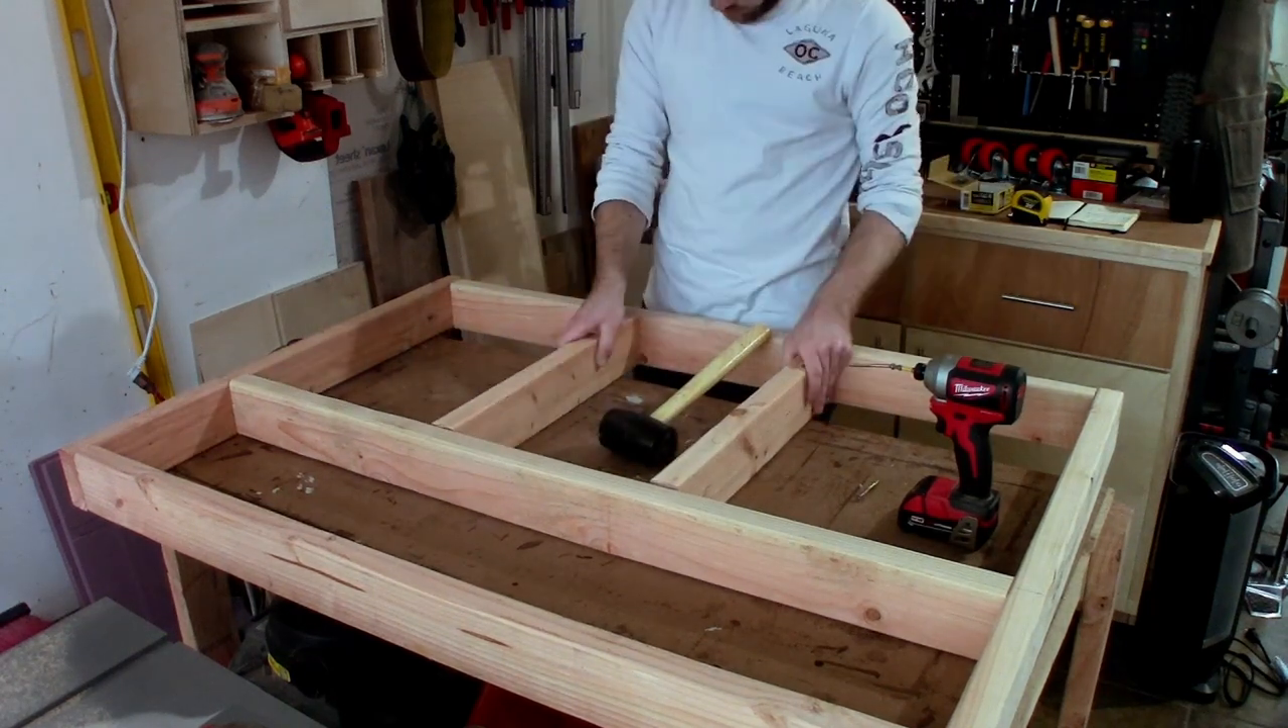Once the outer frame had been built up, I added in some supports that would help carry the weight of the table saw shelf itself.